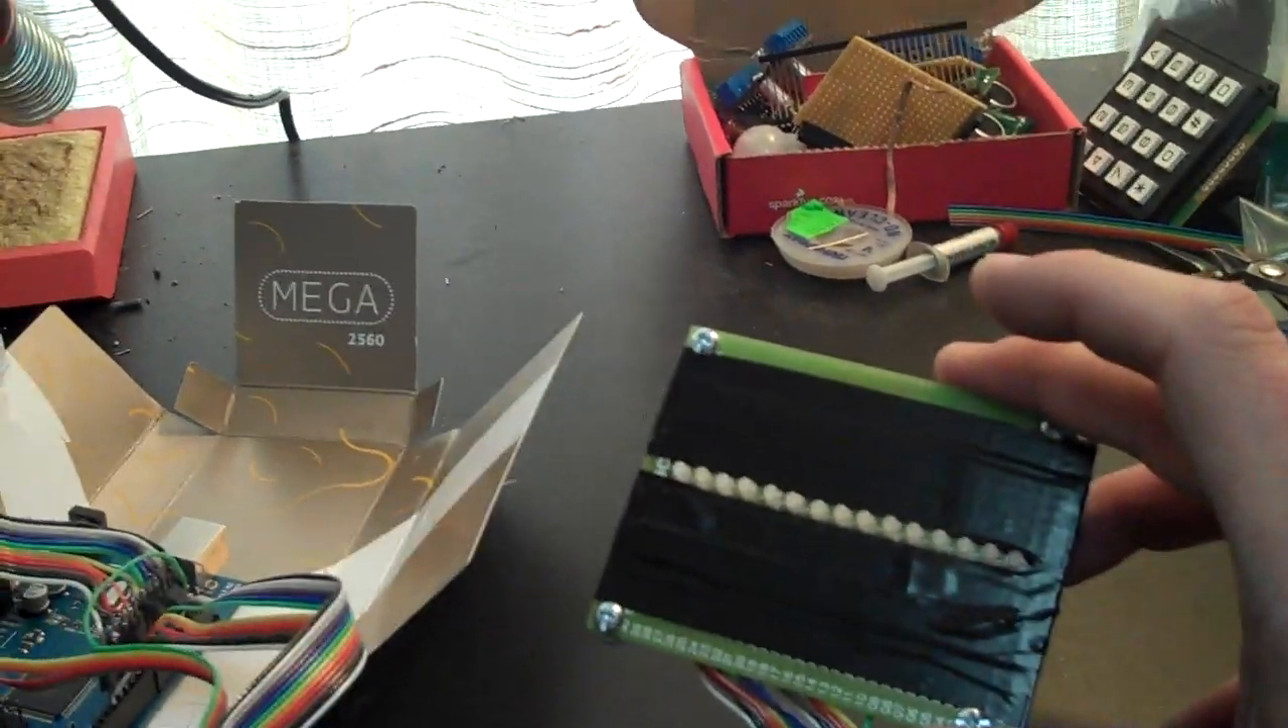So what I've done is I've just built this little LED board here.